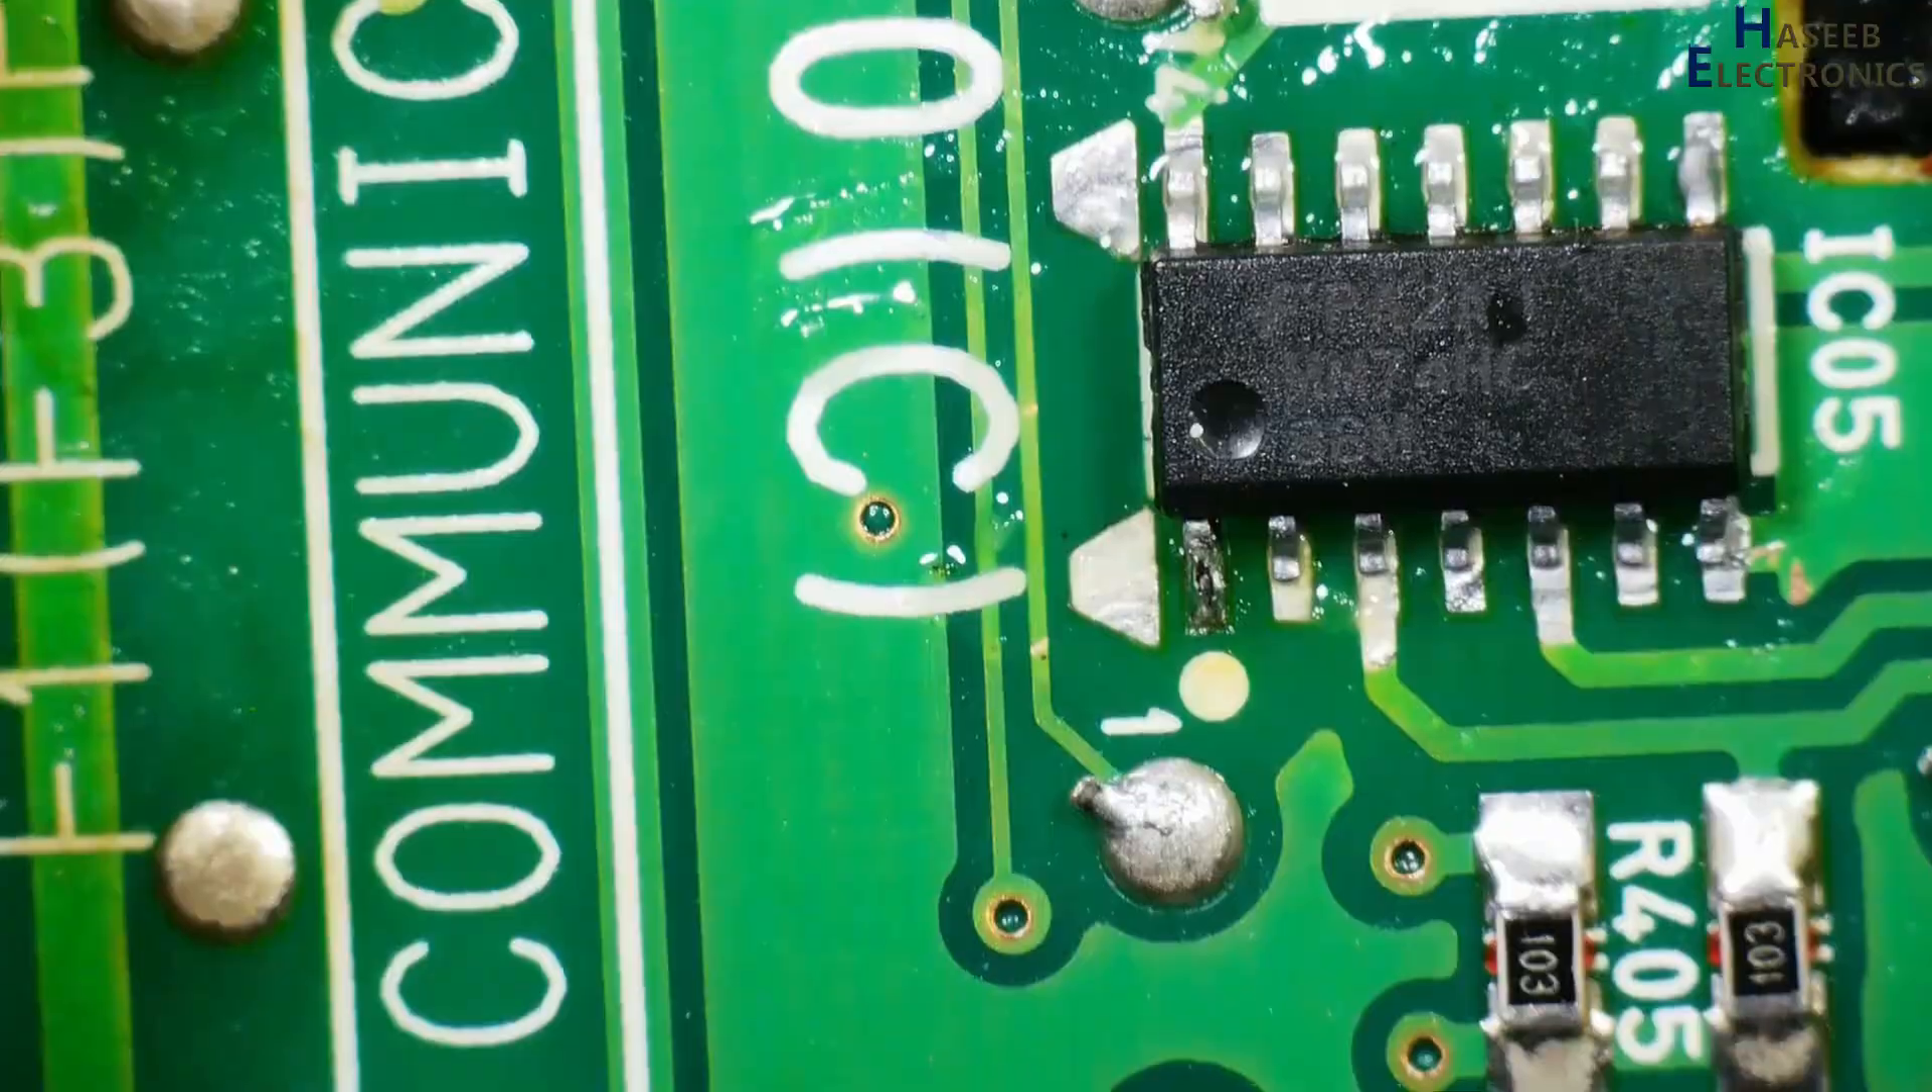Now IC is fixed on the pad.